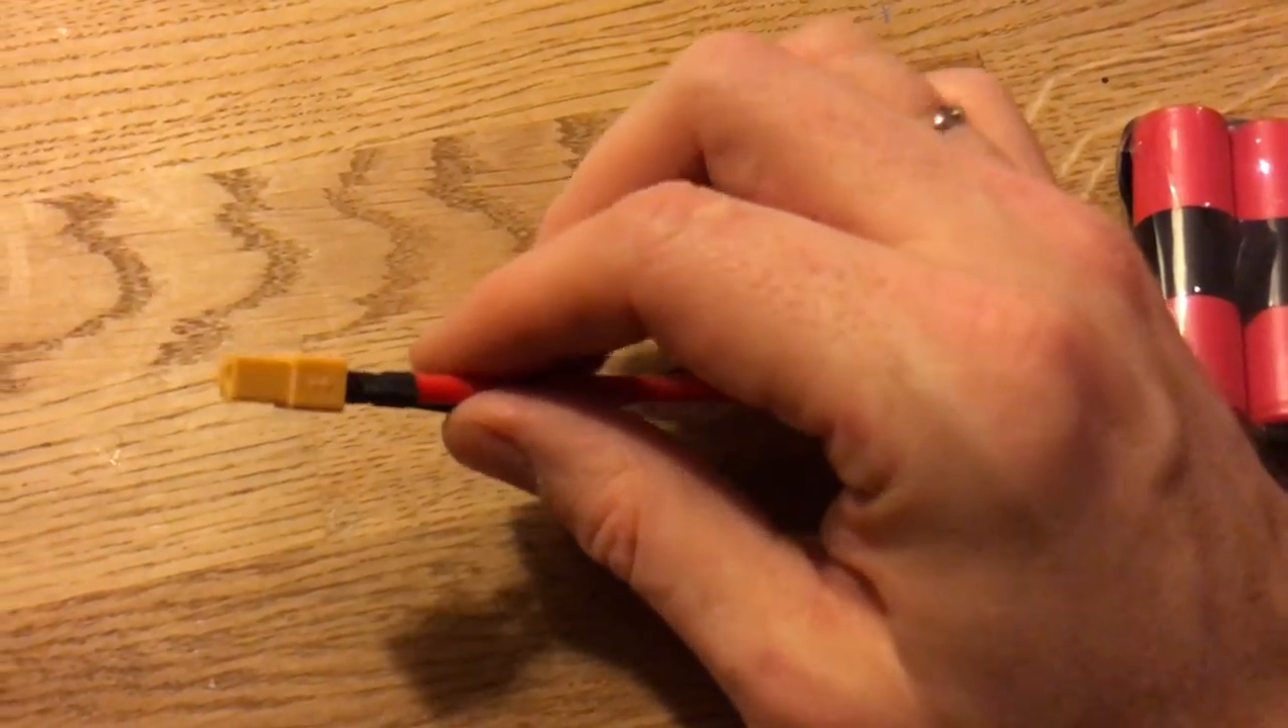I mounted the XT60 connector here.